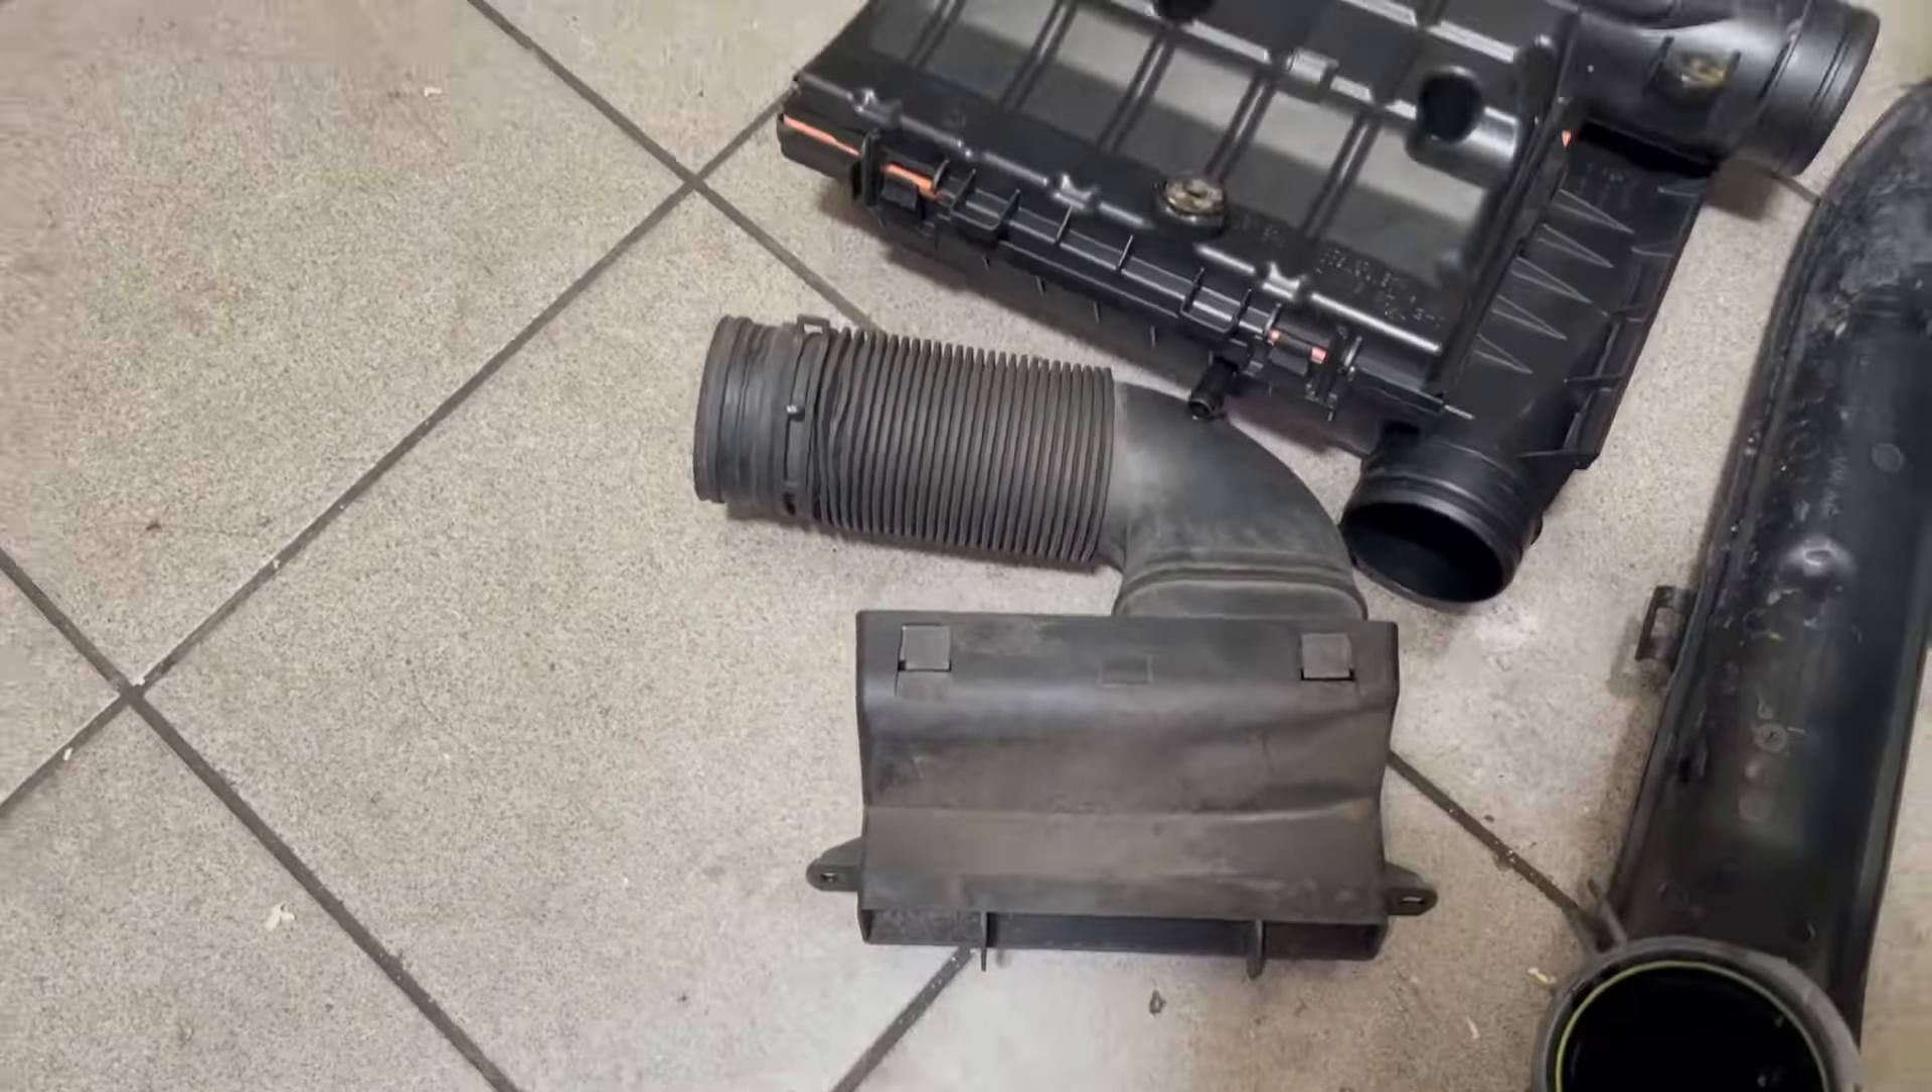I've removed the air filter the pipe that goes from the throttle body into the turbo and there's one air pipe which is this one the fresh air pipe.